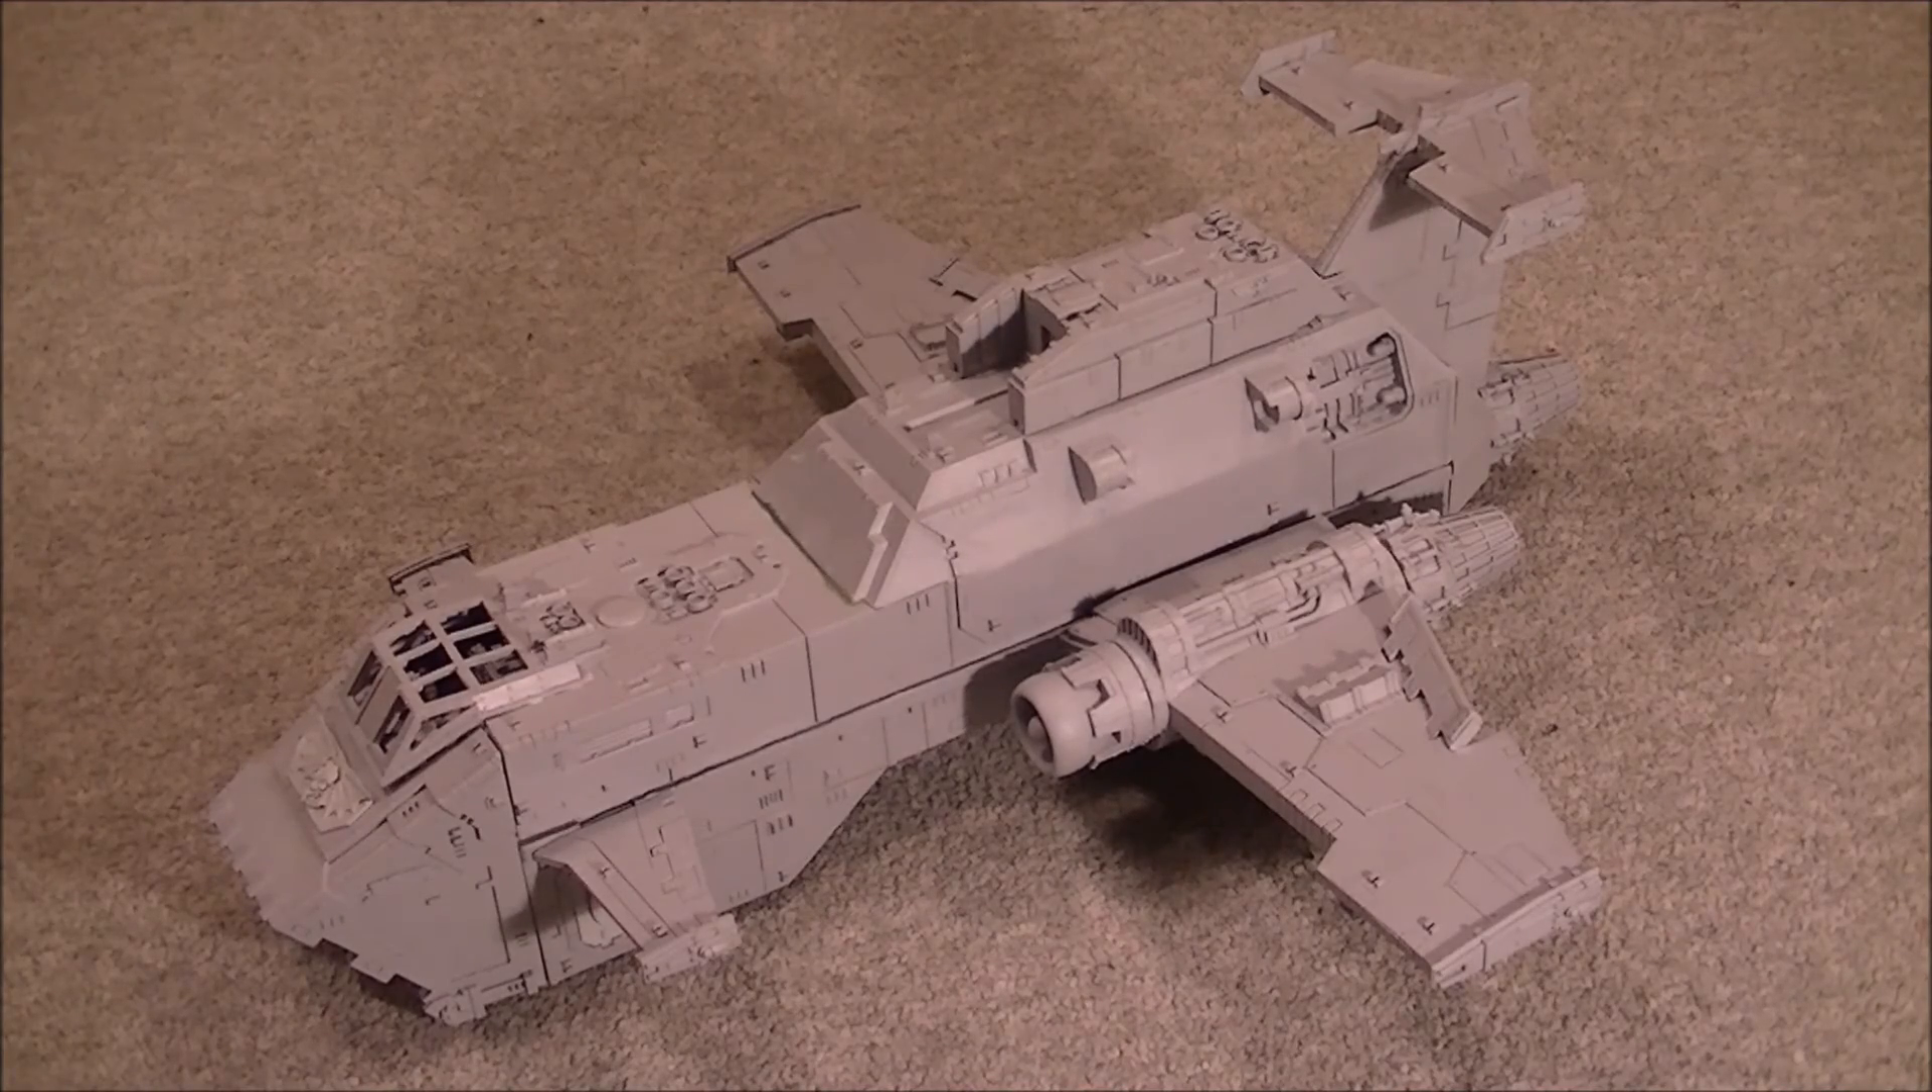So this is uh the t-hawk so far wings are on and uh it's getting ready for the siege of terror.